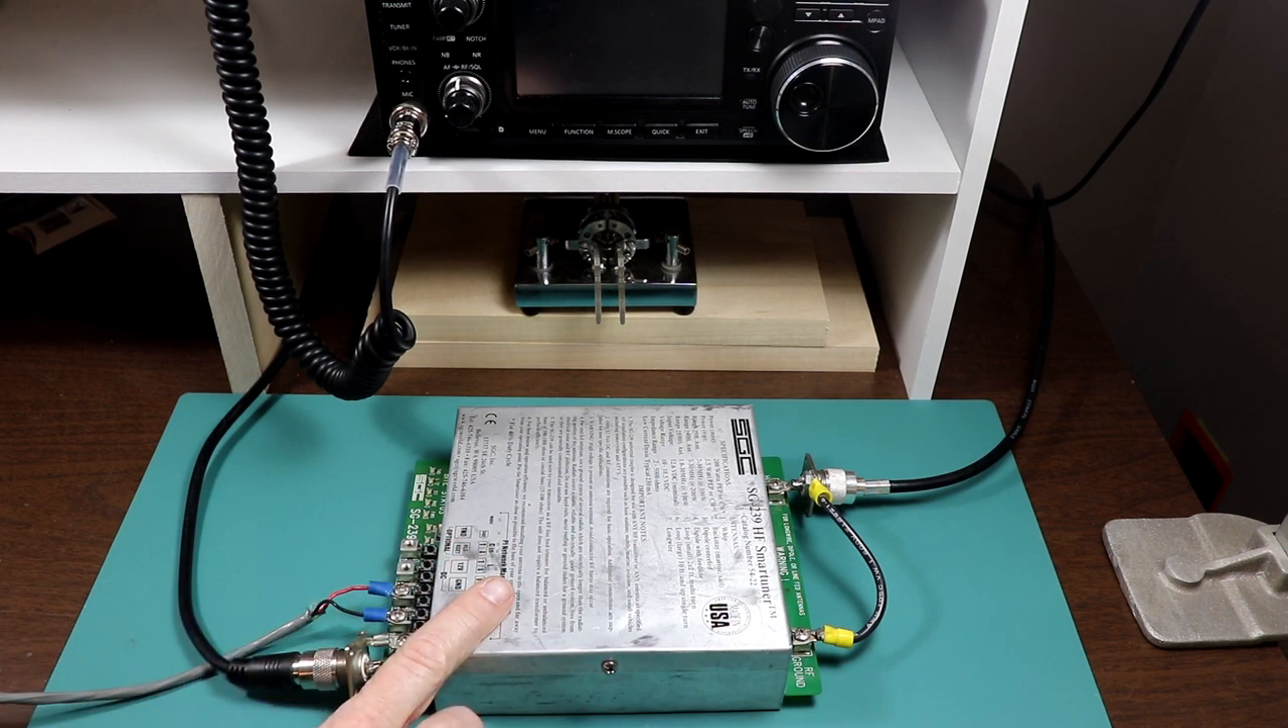We've got the tuner put back together here and I've just got it temporarily connected up to my IC7300.